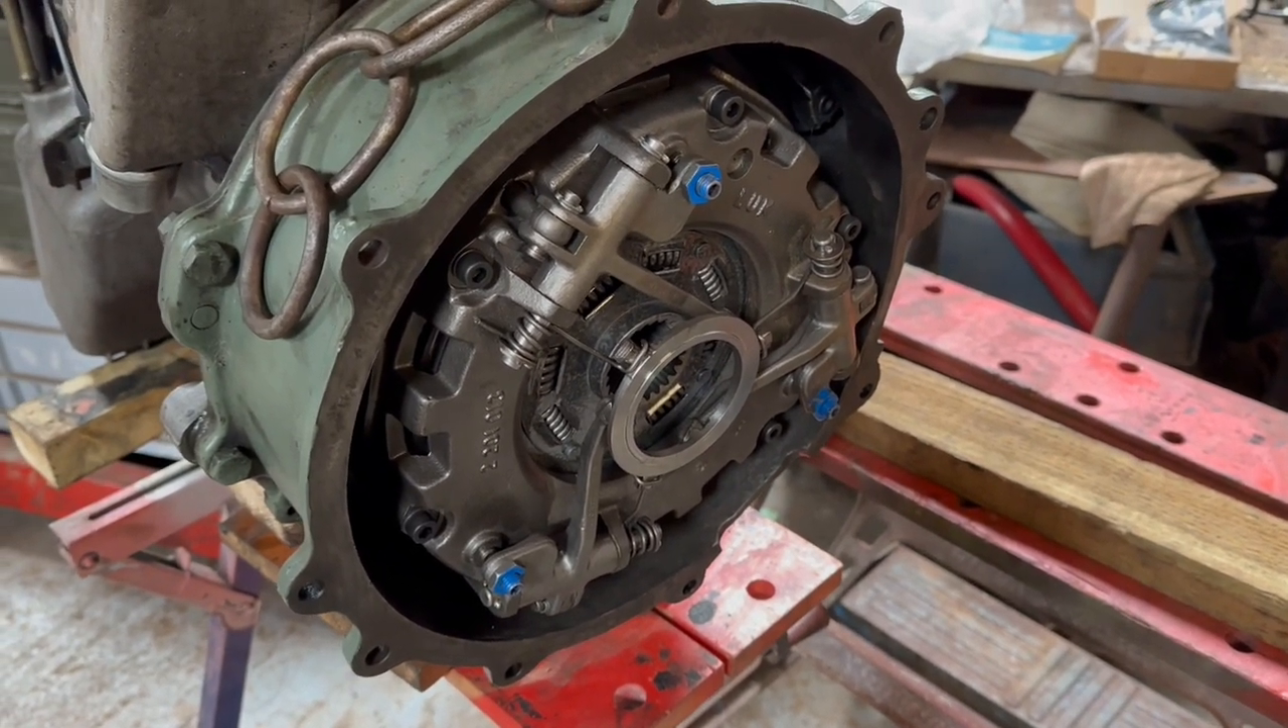Clutch cover is all installed.